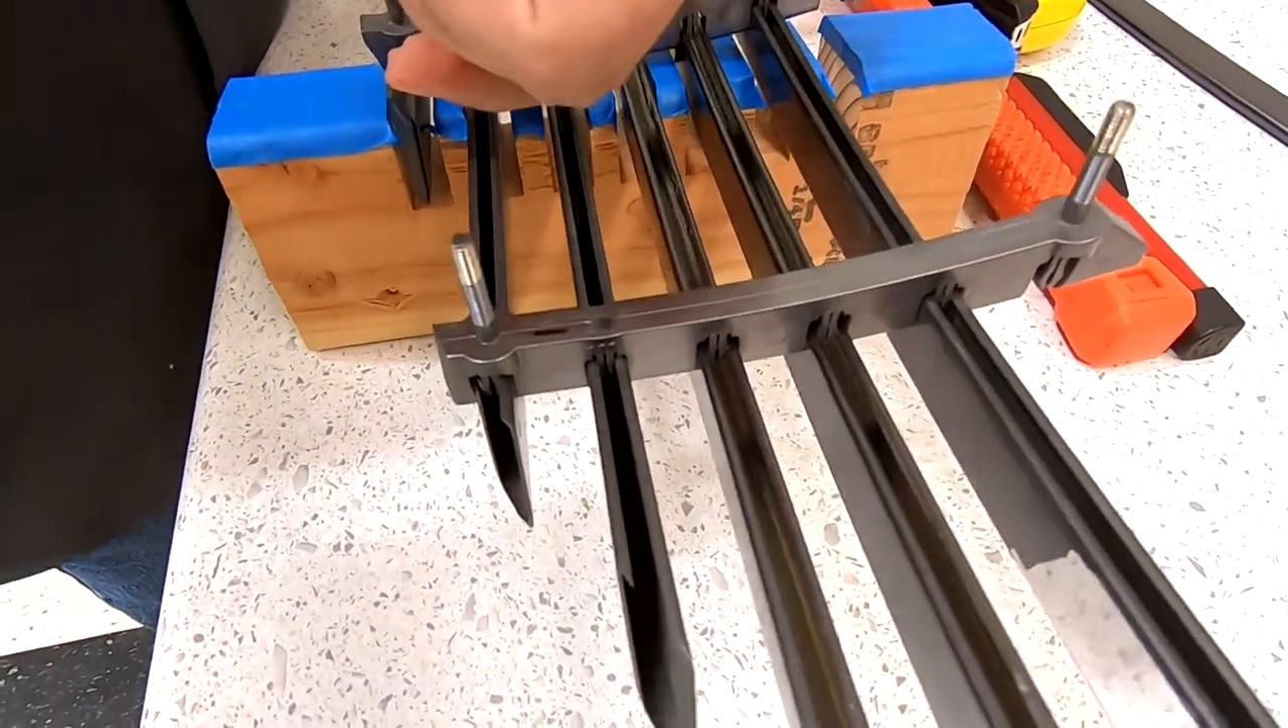And now I have basically a little support for every bar all in a row.